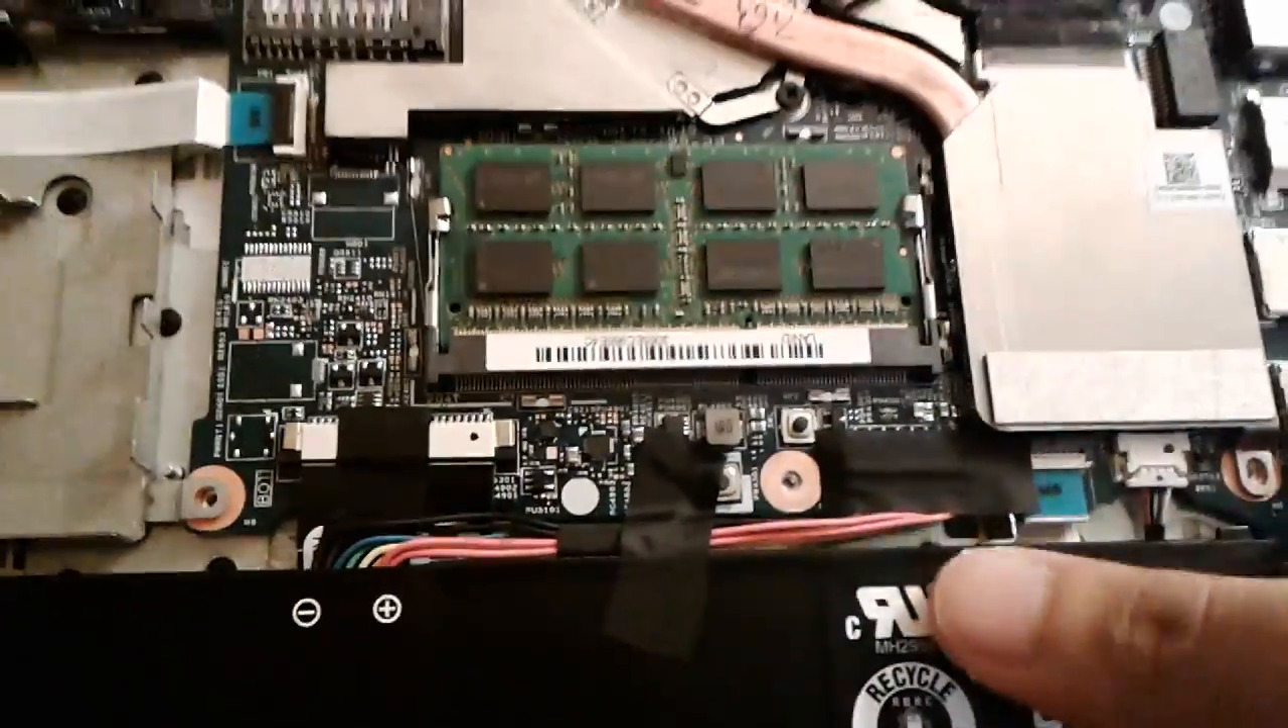I already have the eight gigs of RAM installed and if you look closer that's what the metal cover rested on.